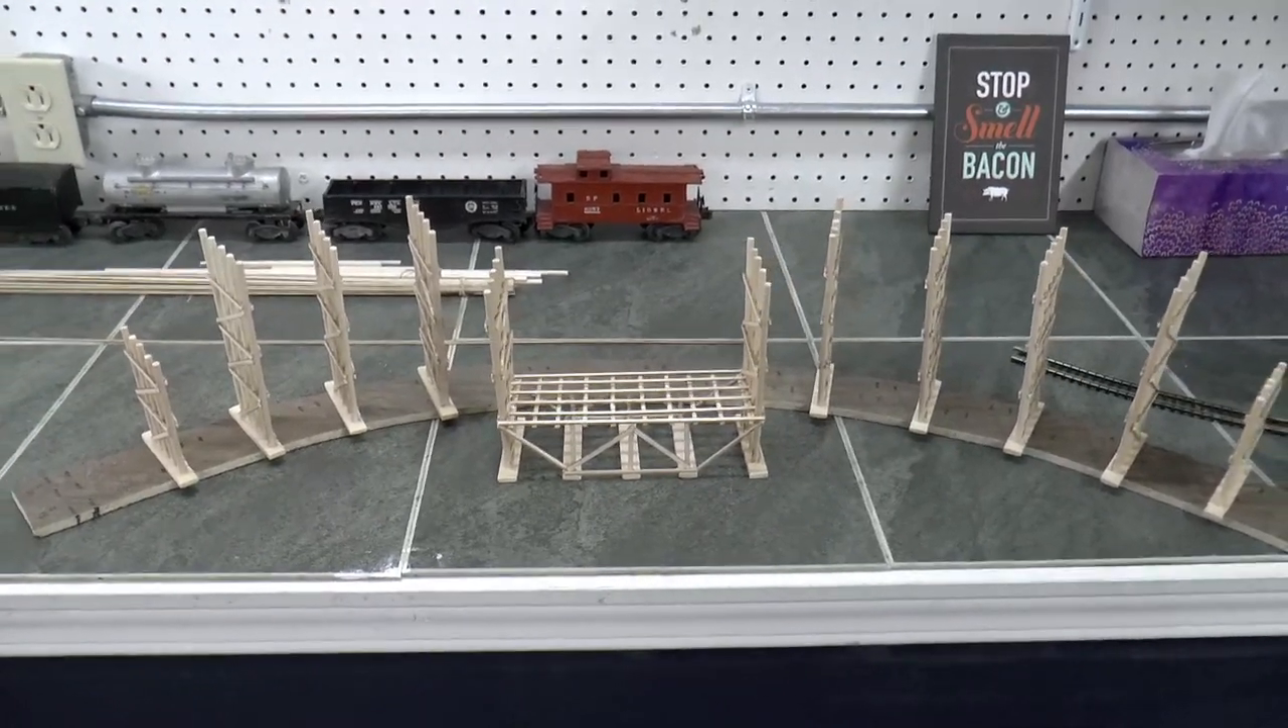And you see I did create the centerpiece here, the center support for the curve.